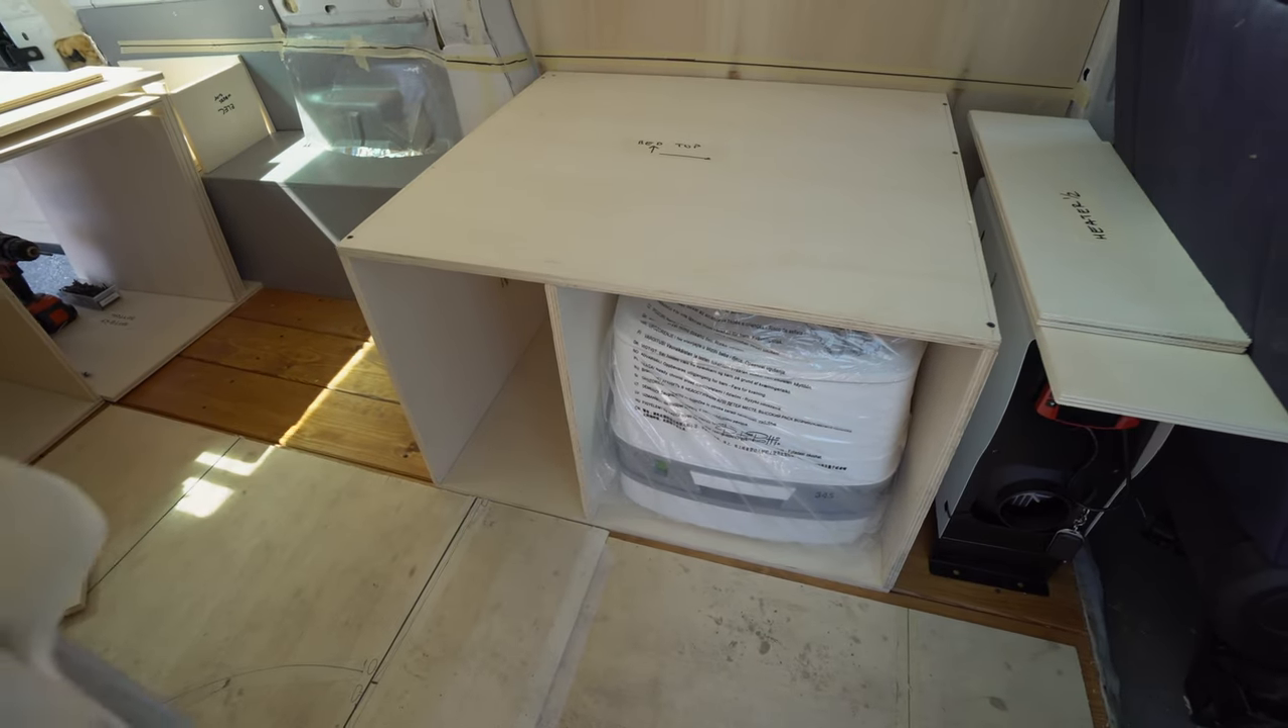First piece of furniture assembled. Looks good.